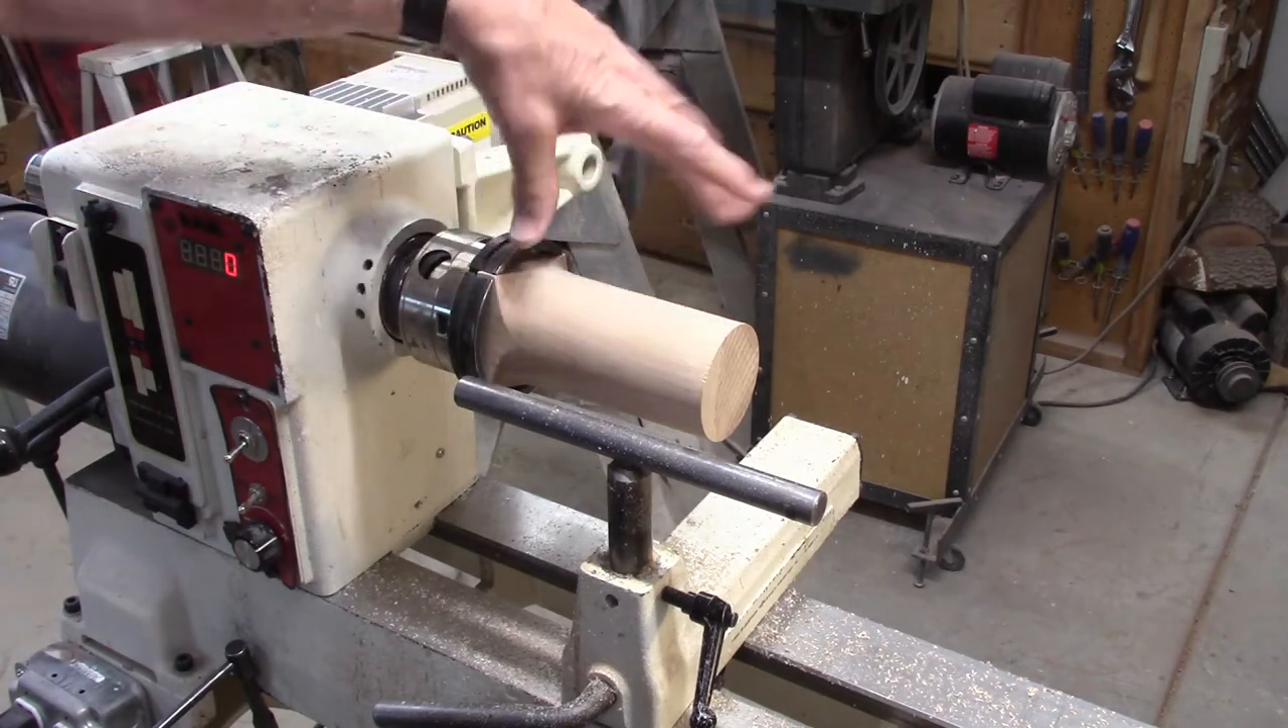You can notice i've already put the blank in the chuck.